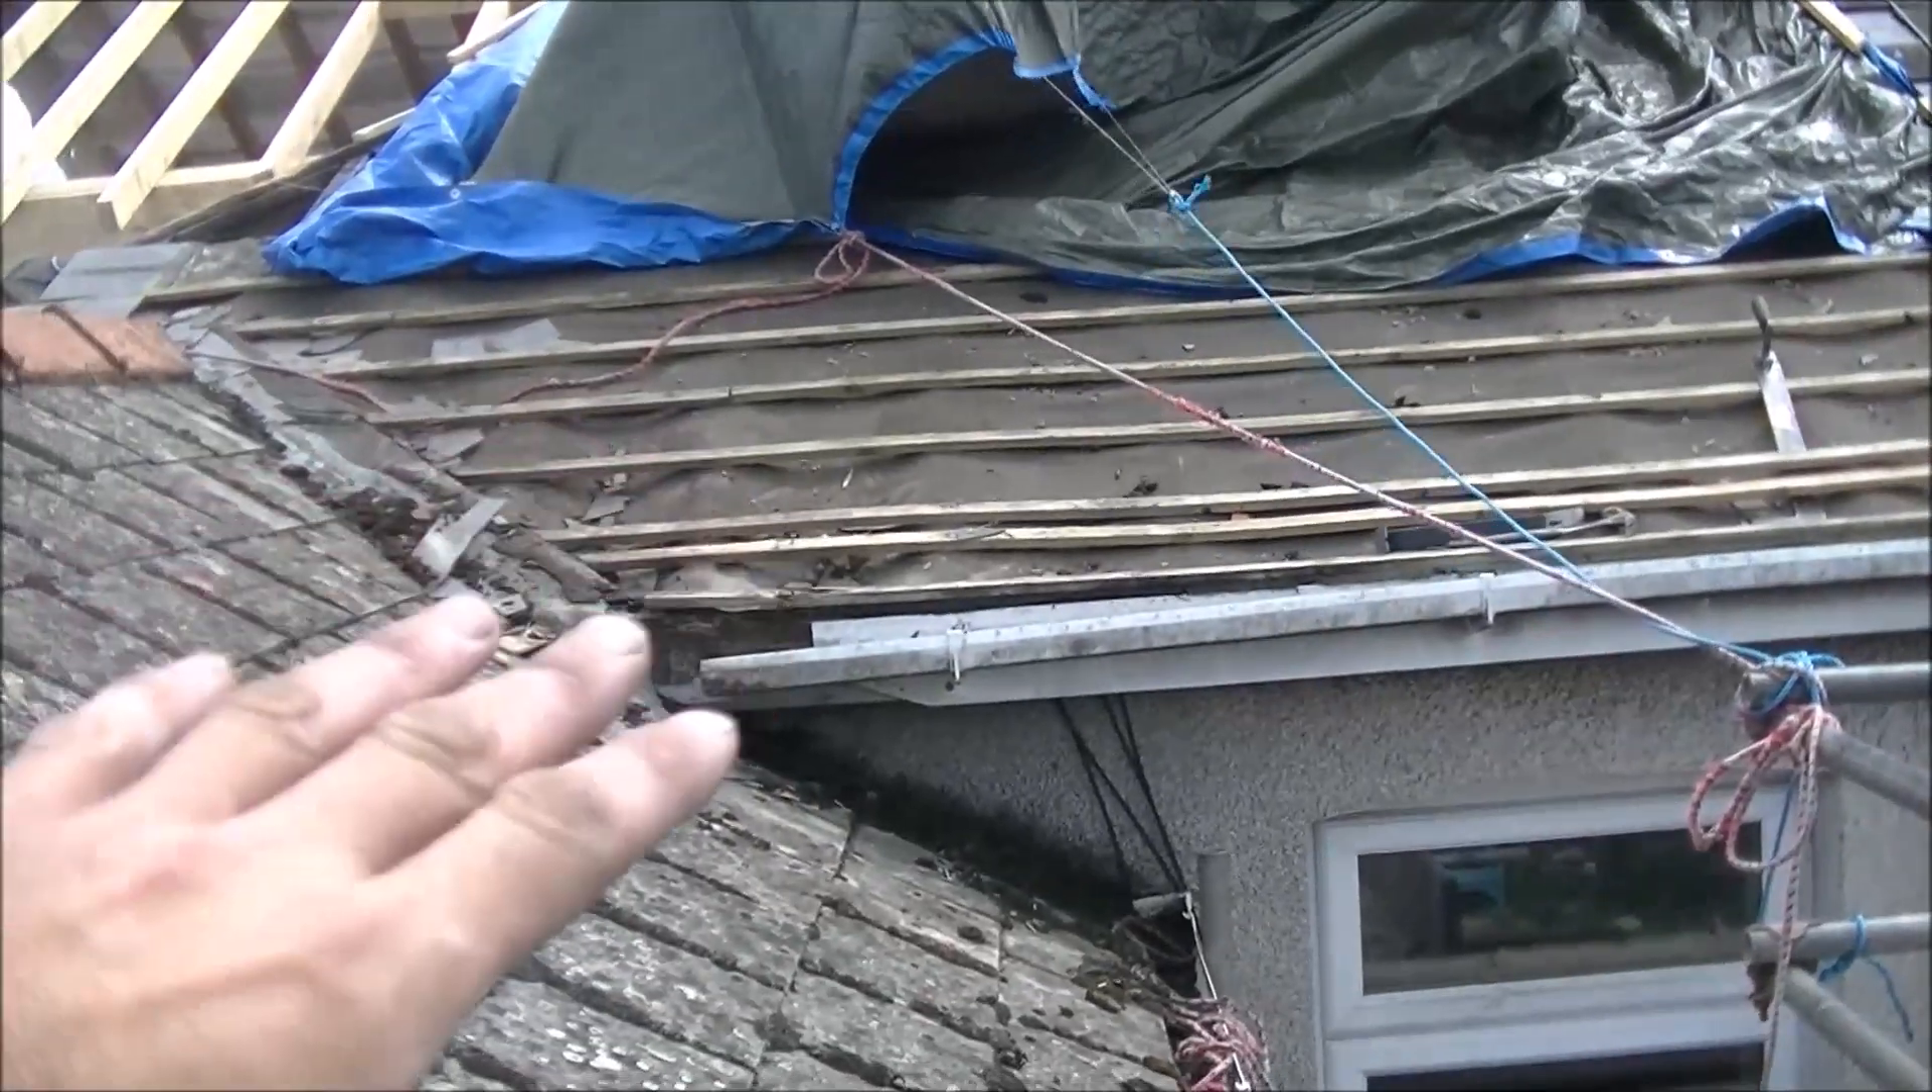We've got just a quick update, I've removed all the slates off here now.